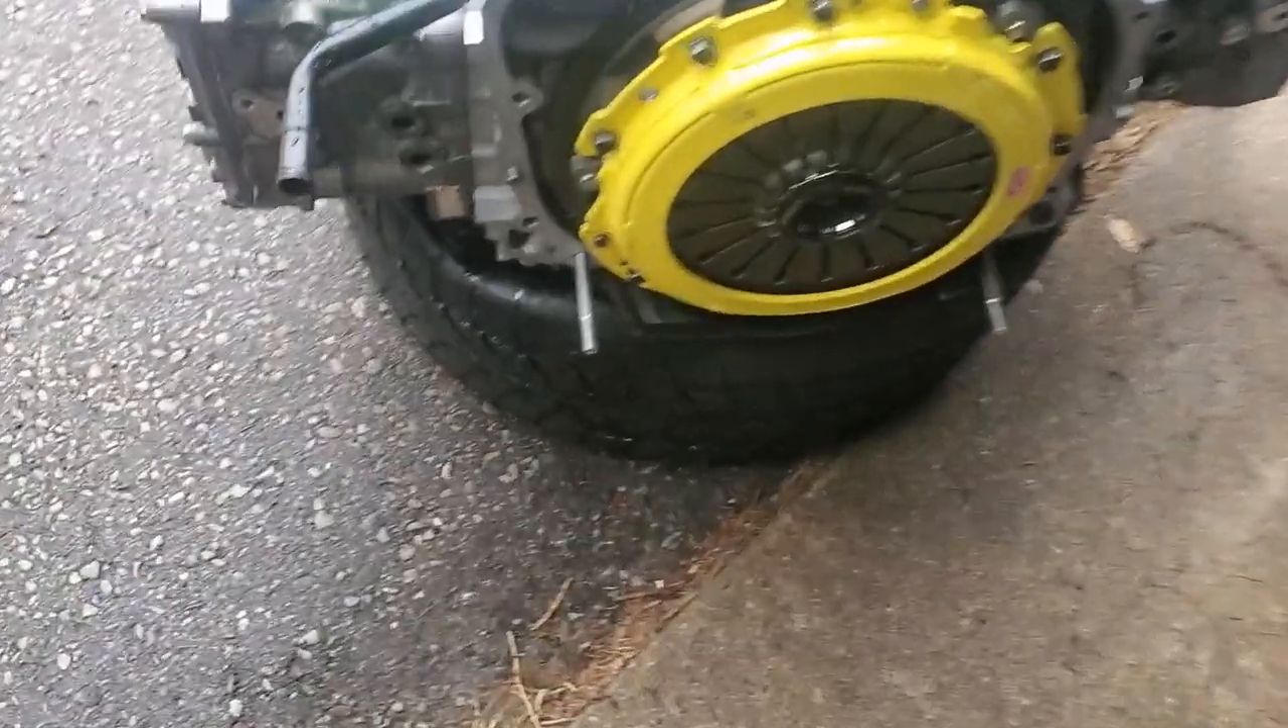We're not putting the engine in right now i gotta do a couple more things to it.